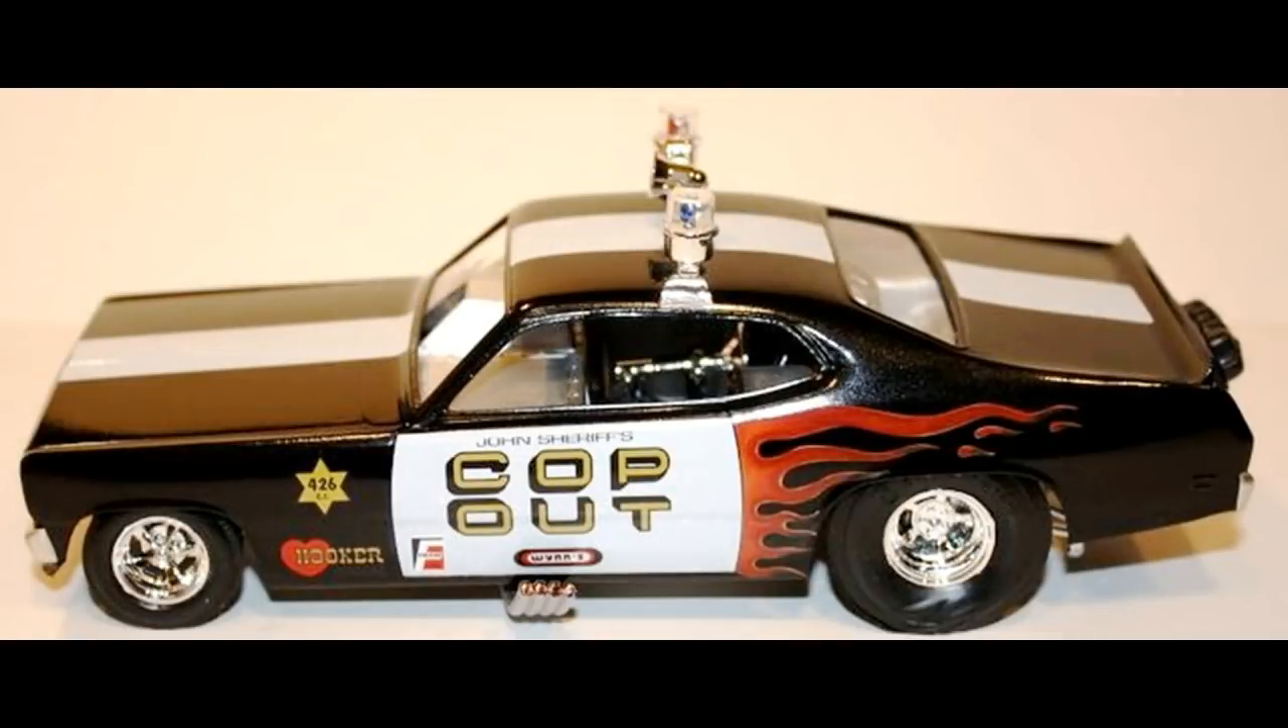Set the body onto the chassis and there you have it, a completed model.